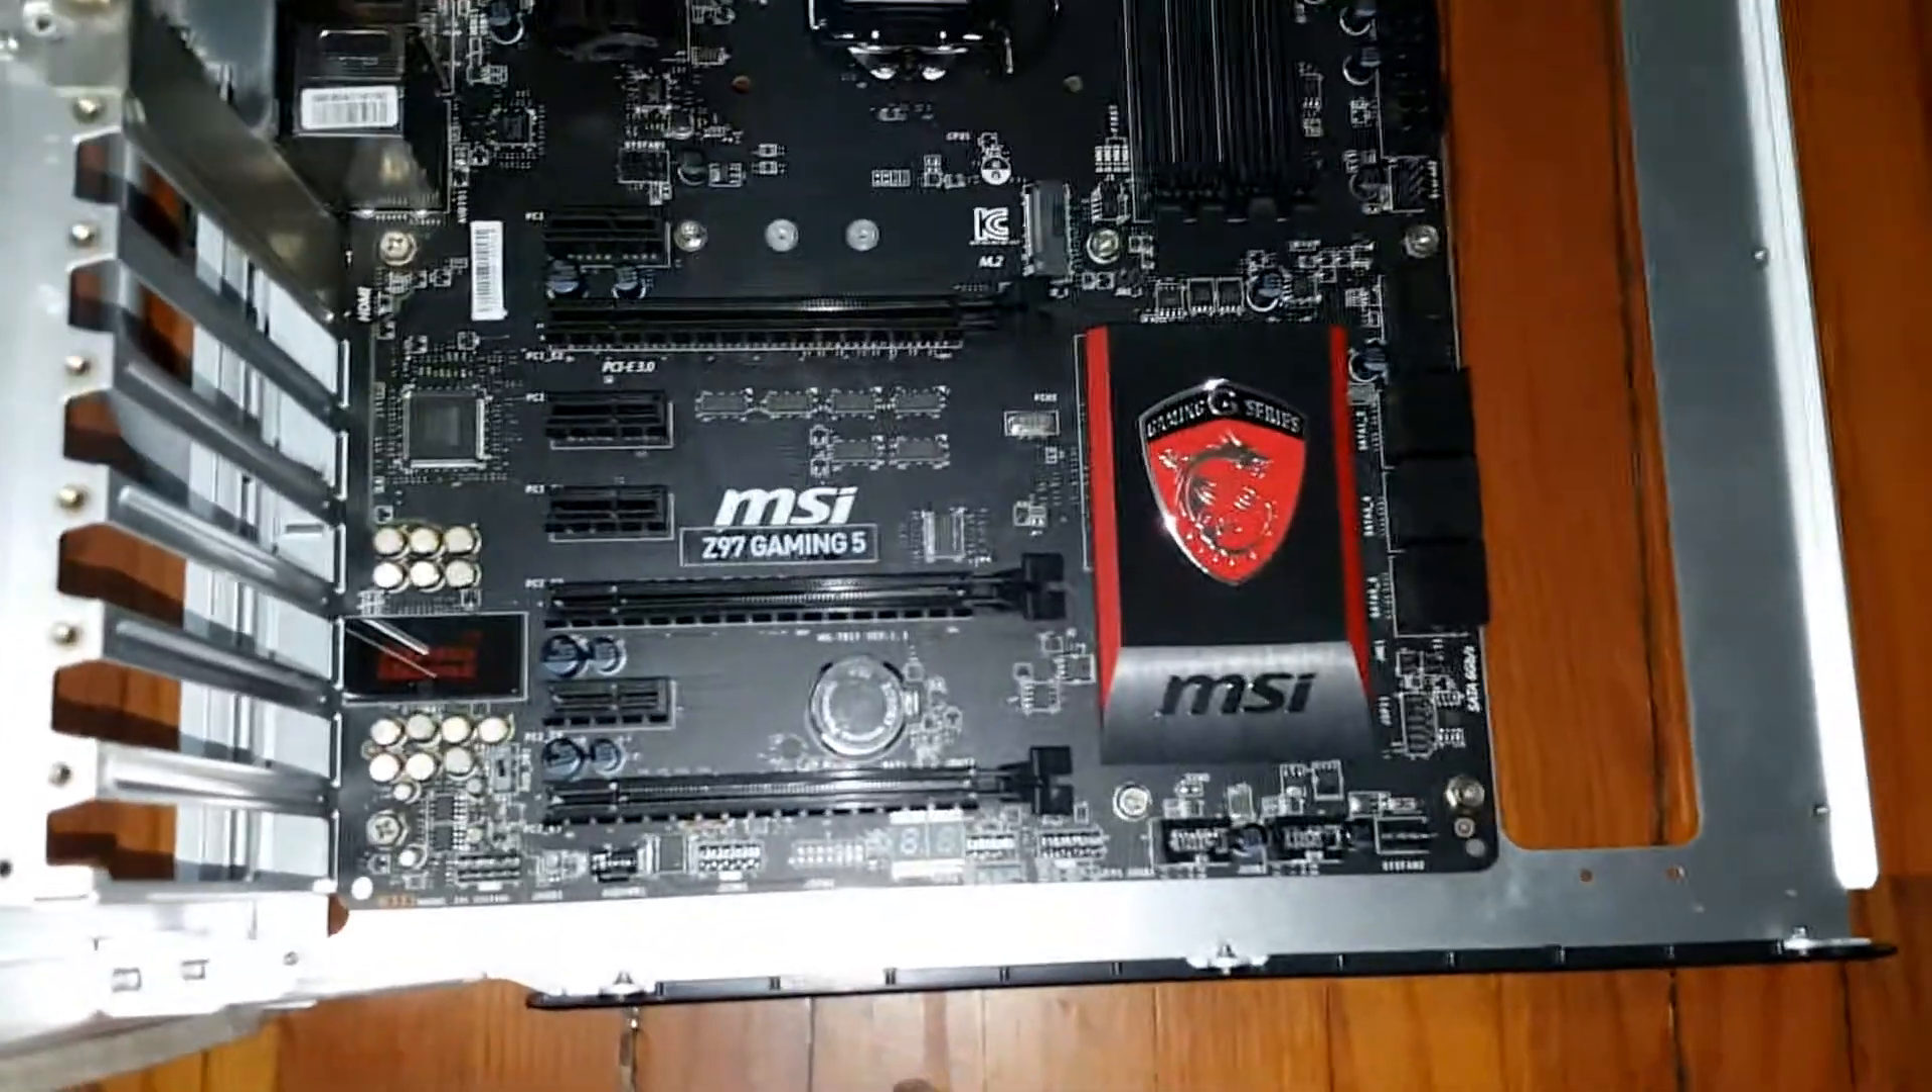Bueno, como podemos observar la tarjeta madre ya se ha instalado en la plataforma de instalación del computador.